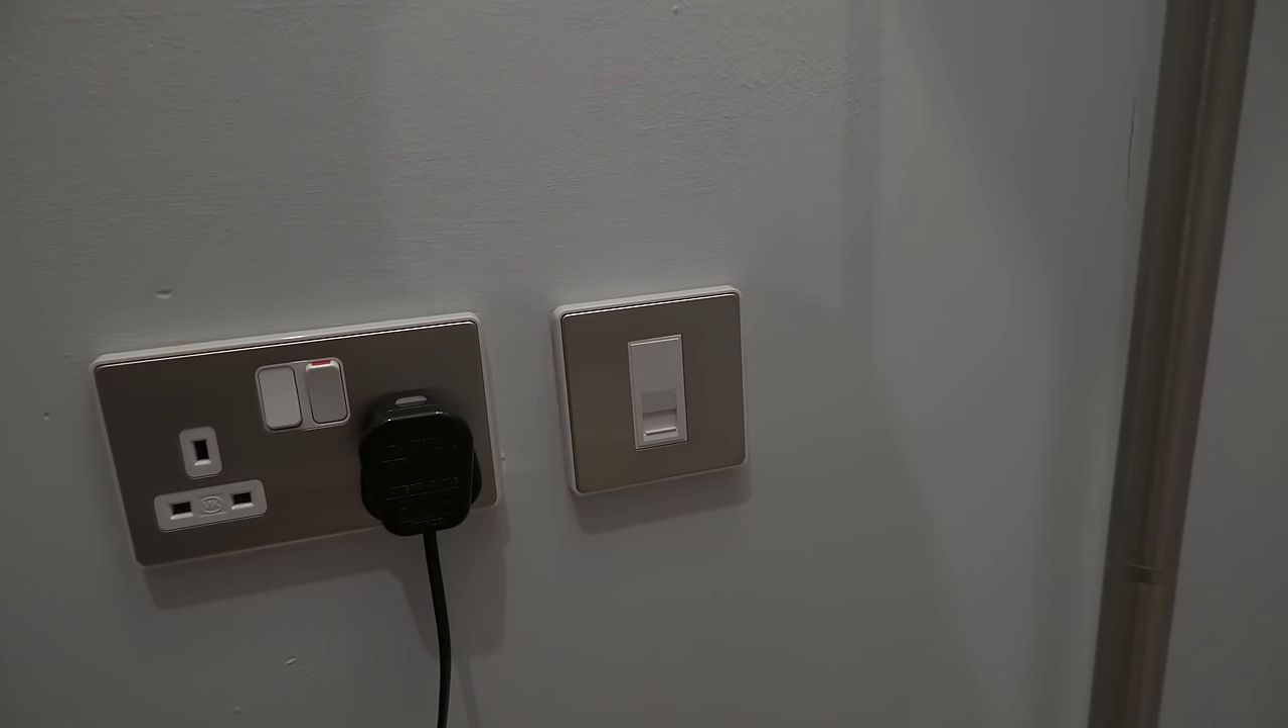Okay so now back a couple of days later and I've replaced this Euro module plate with a single module one so that looks a lot better than the one that had all the blanks in it.